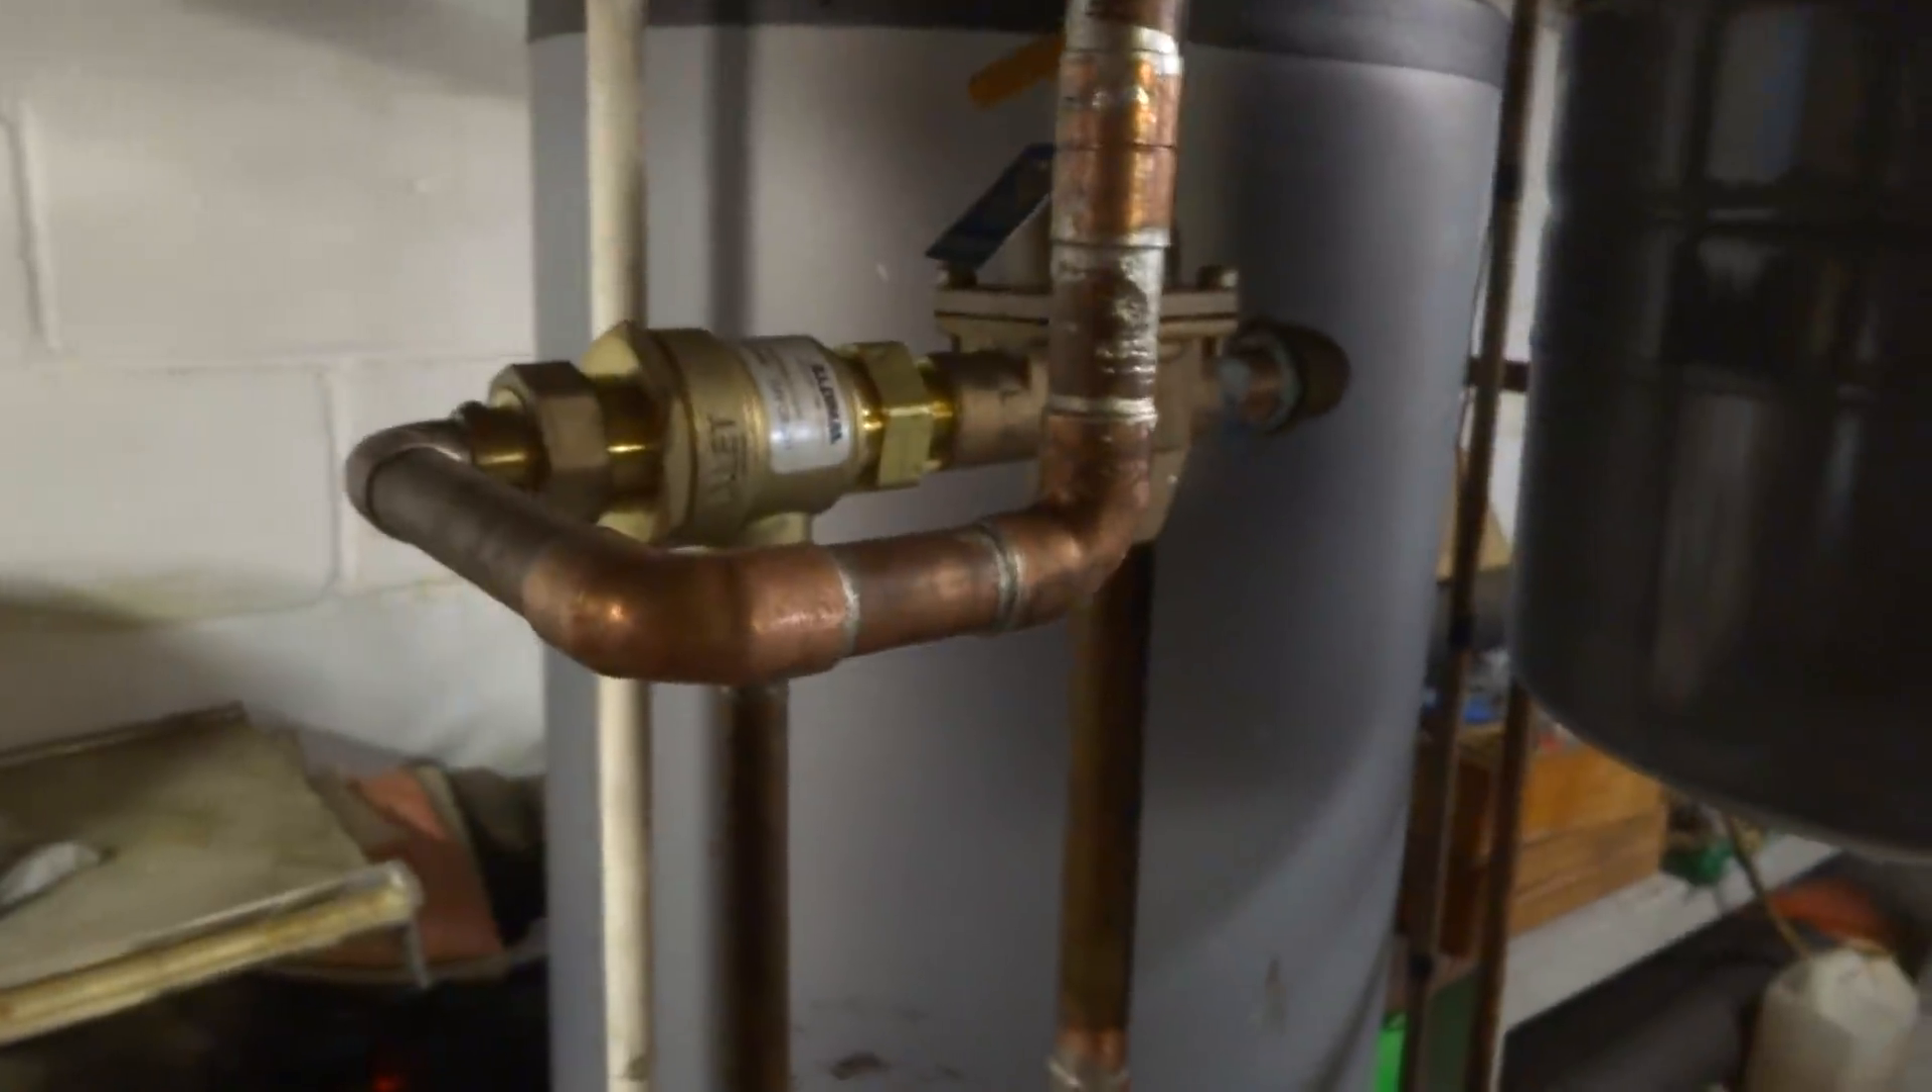I put this elbow on here and ran the feeder that way.